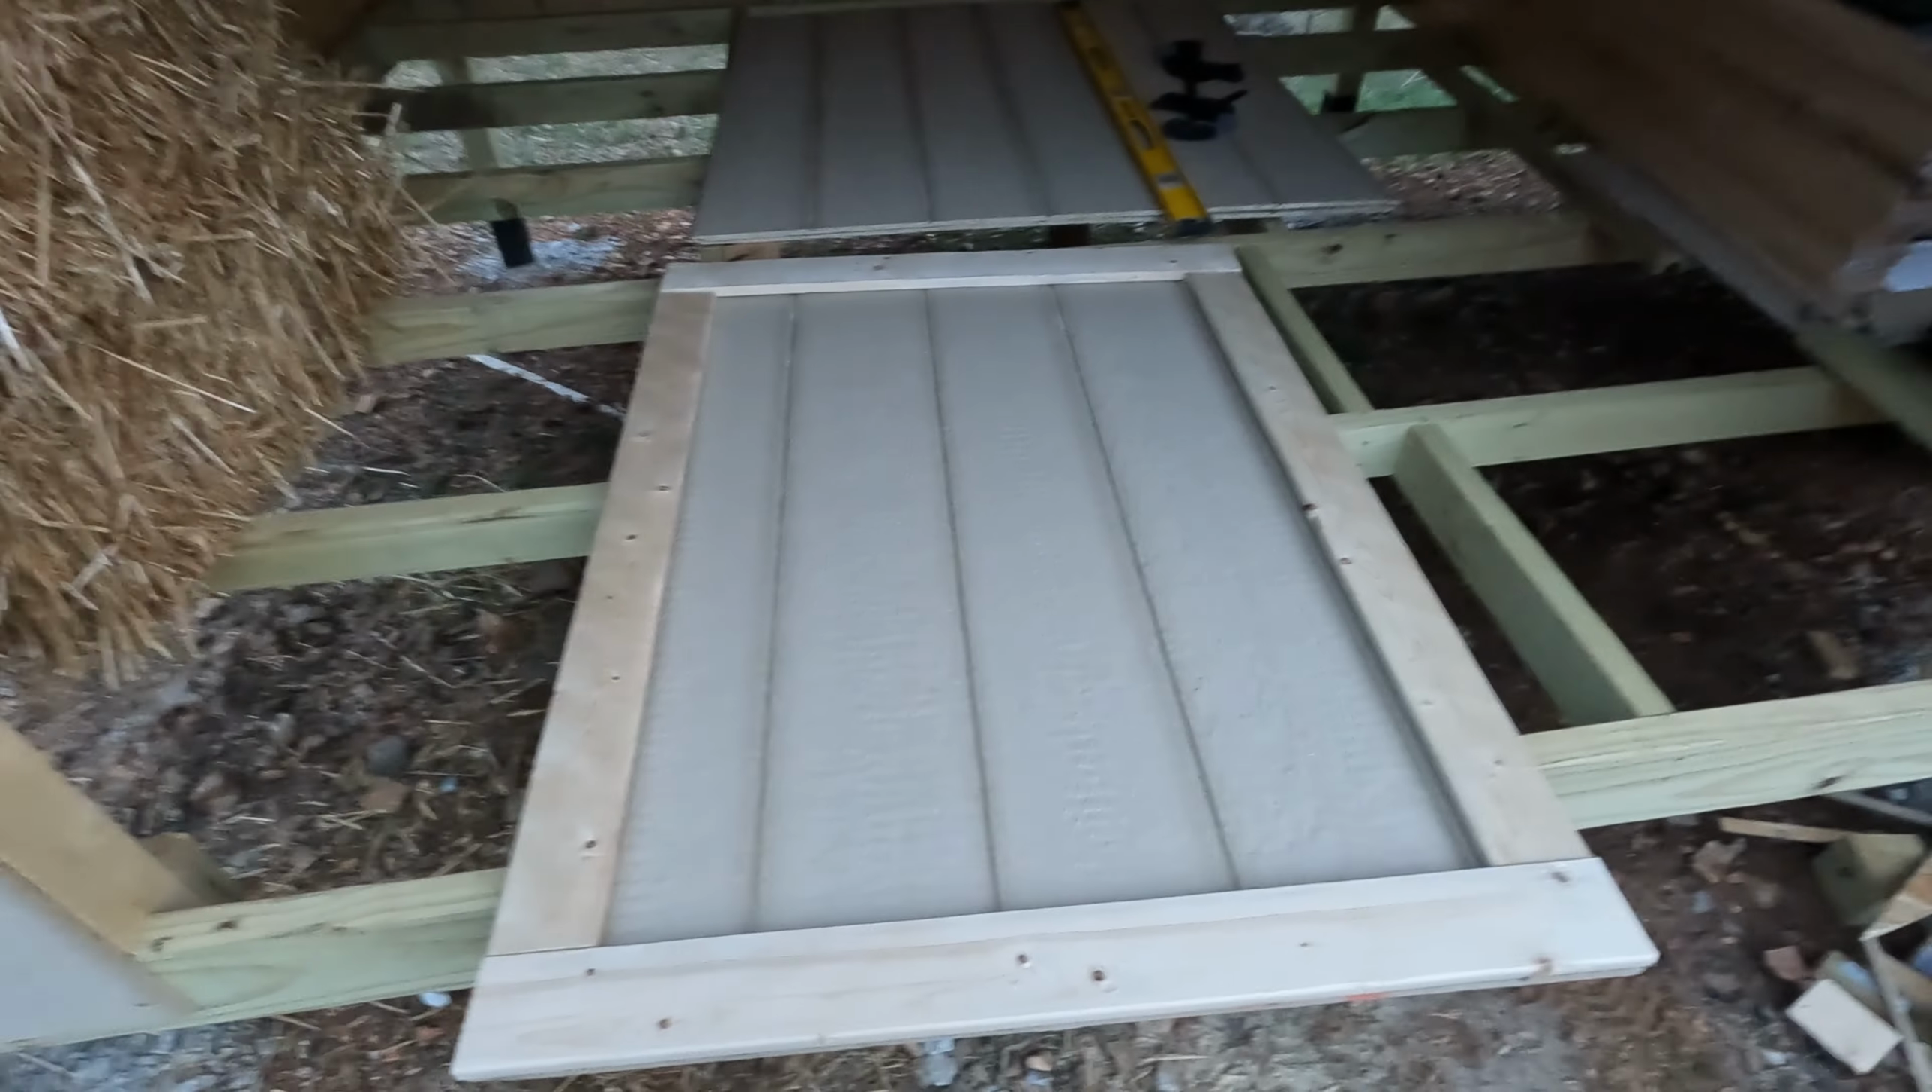And this is where we're going to leave it for tonight. Still need to put the X brace in the middle.